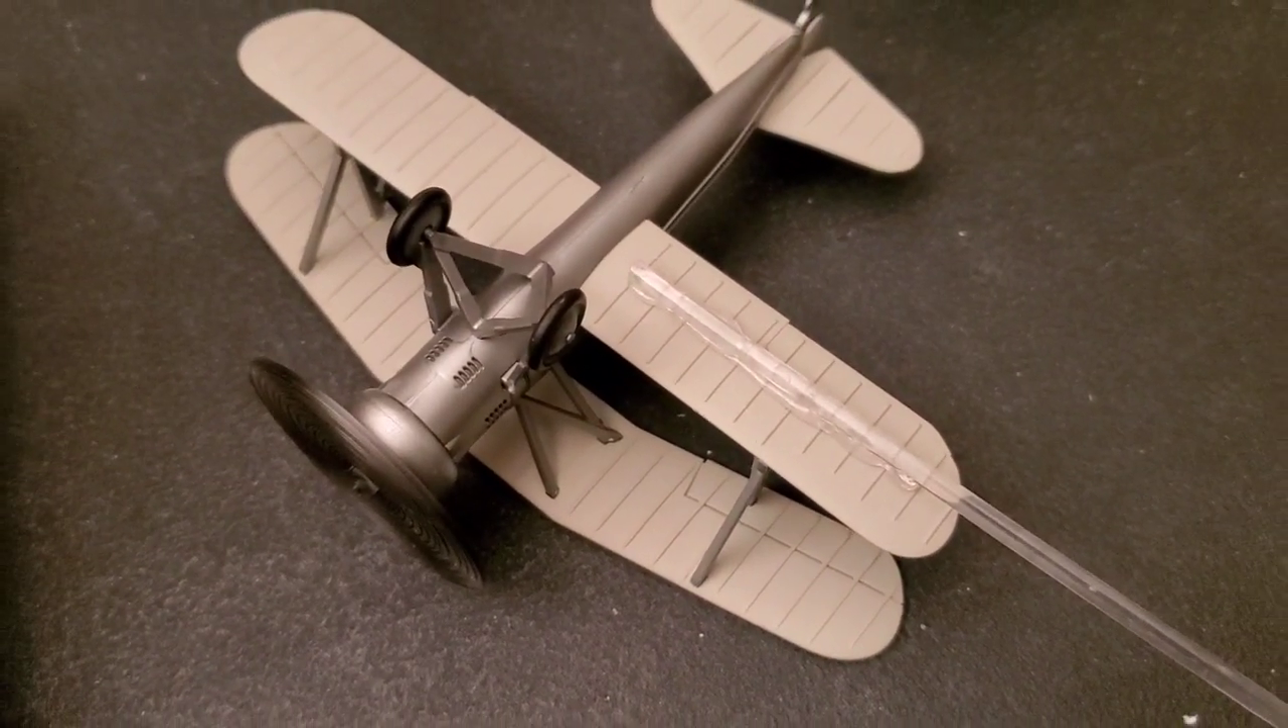Um, so here is the plane and I got the acrylic piece here, all glued on.